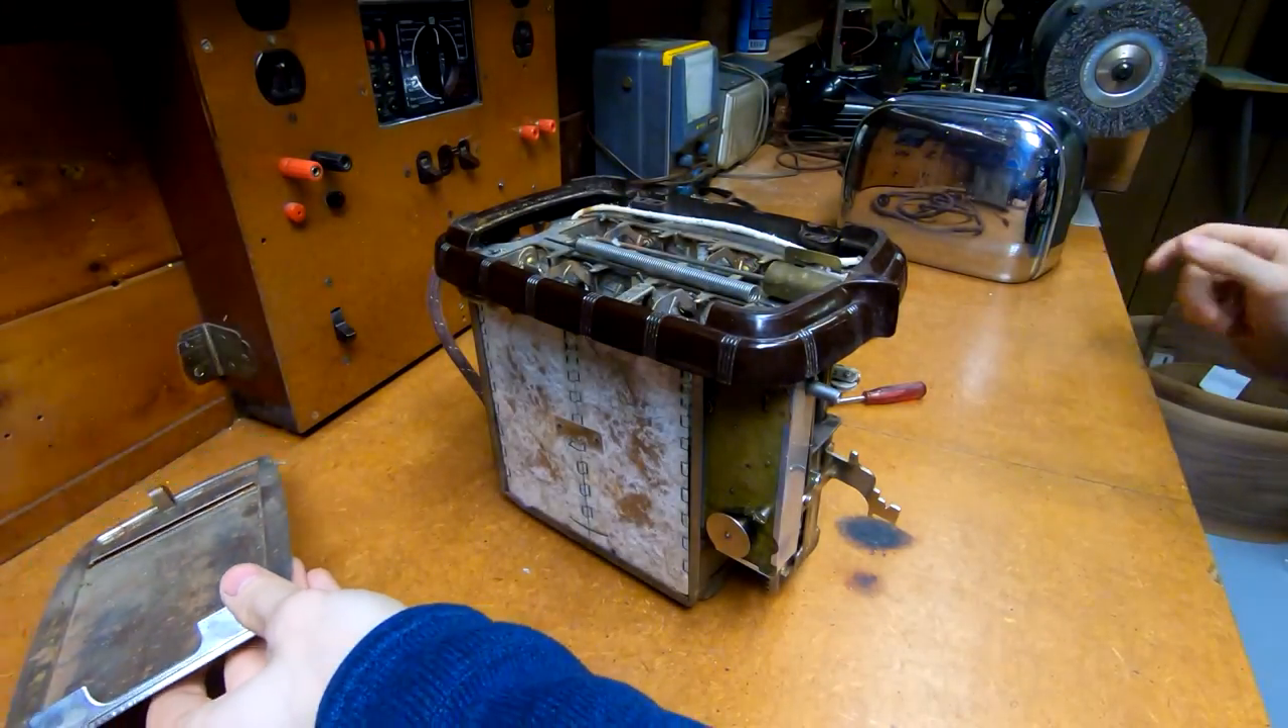So there's the crumb tray out of the way.